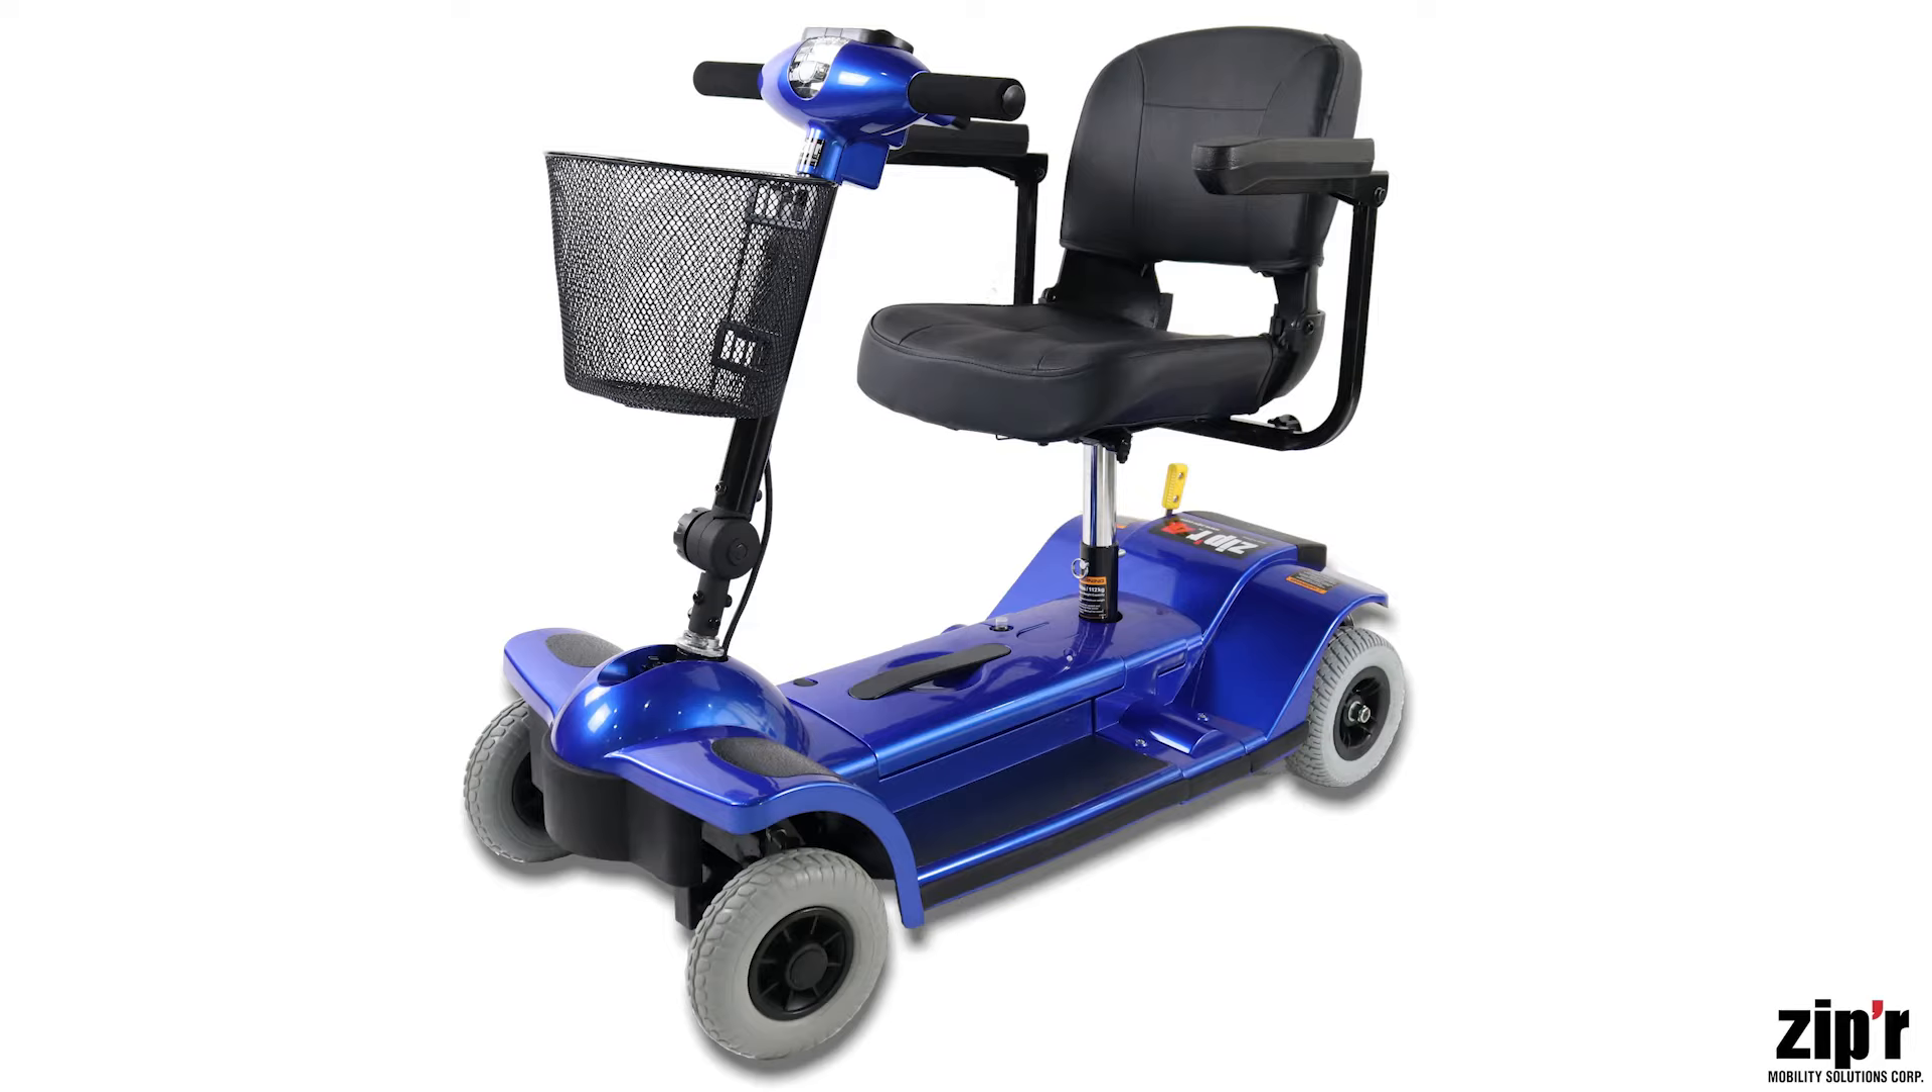Your mobility scooter is now fully assembled.